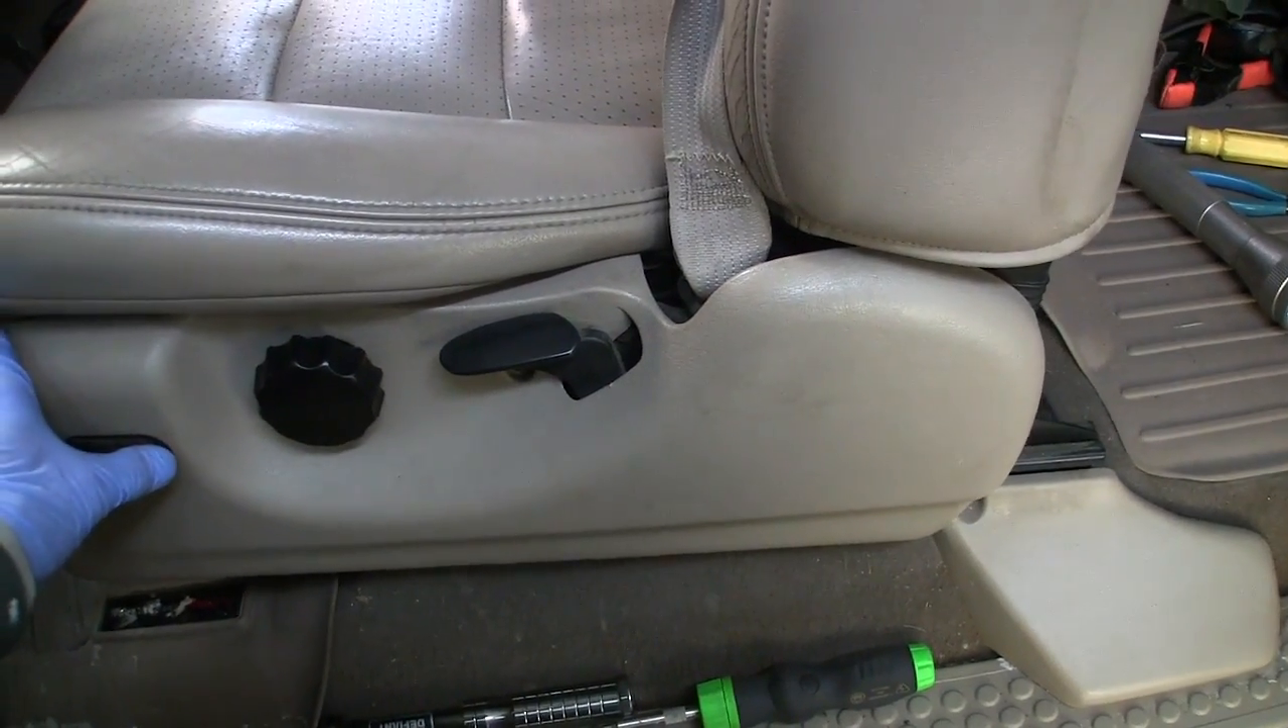I already have the side seat panel on.